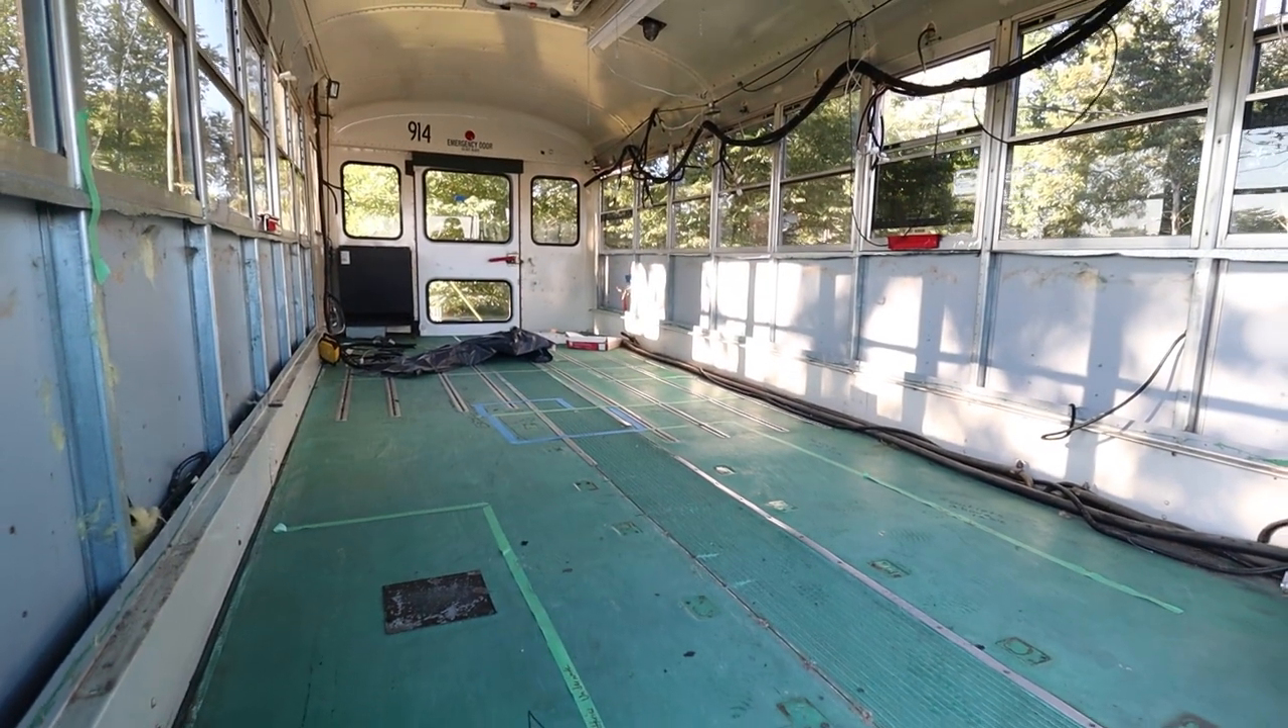We obviously have to pull up this floor still but there's all this aluminum tracking over here that has to come up first.